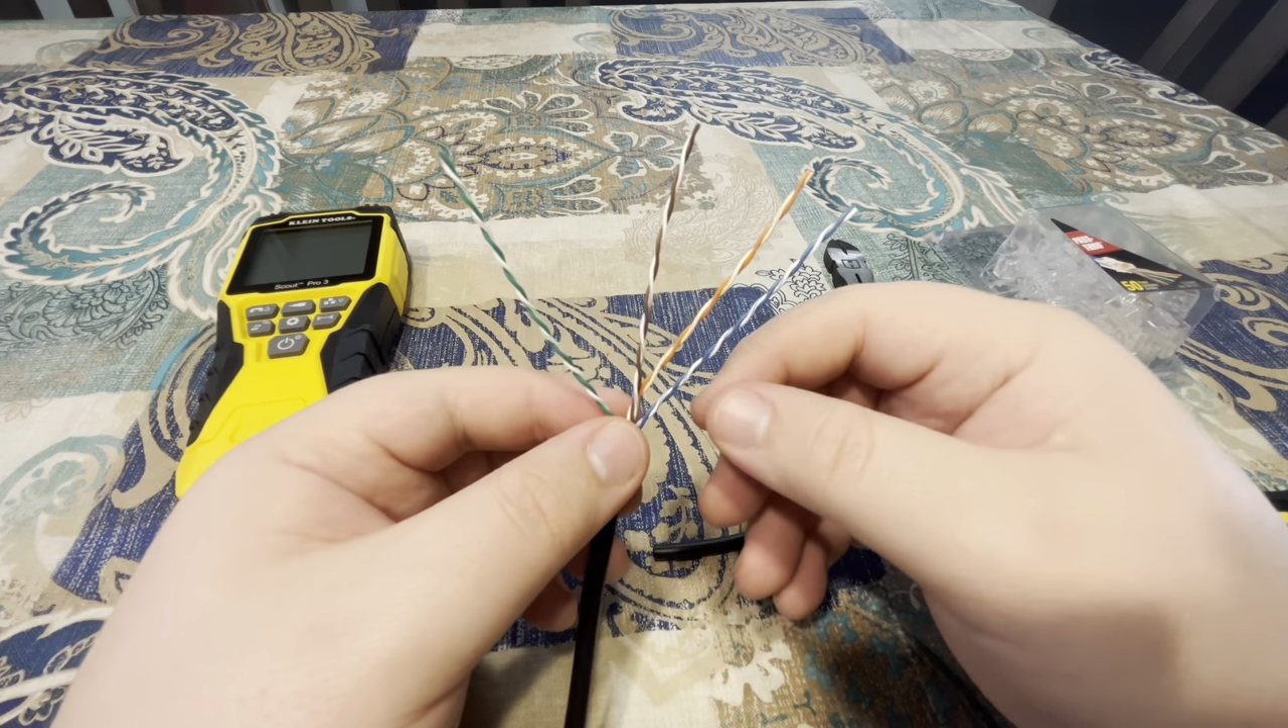Then you're gonna let go and as you can see here the jackets are already off.